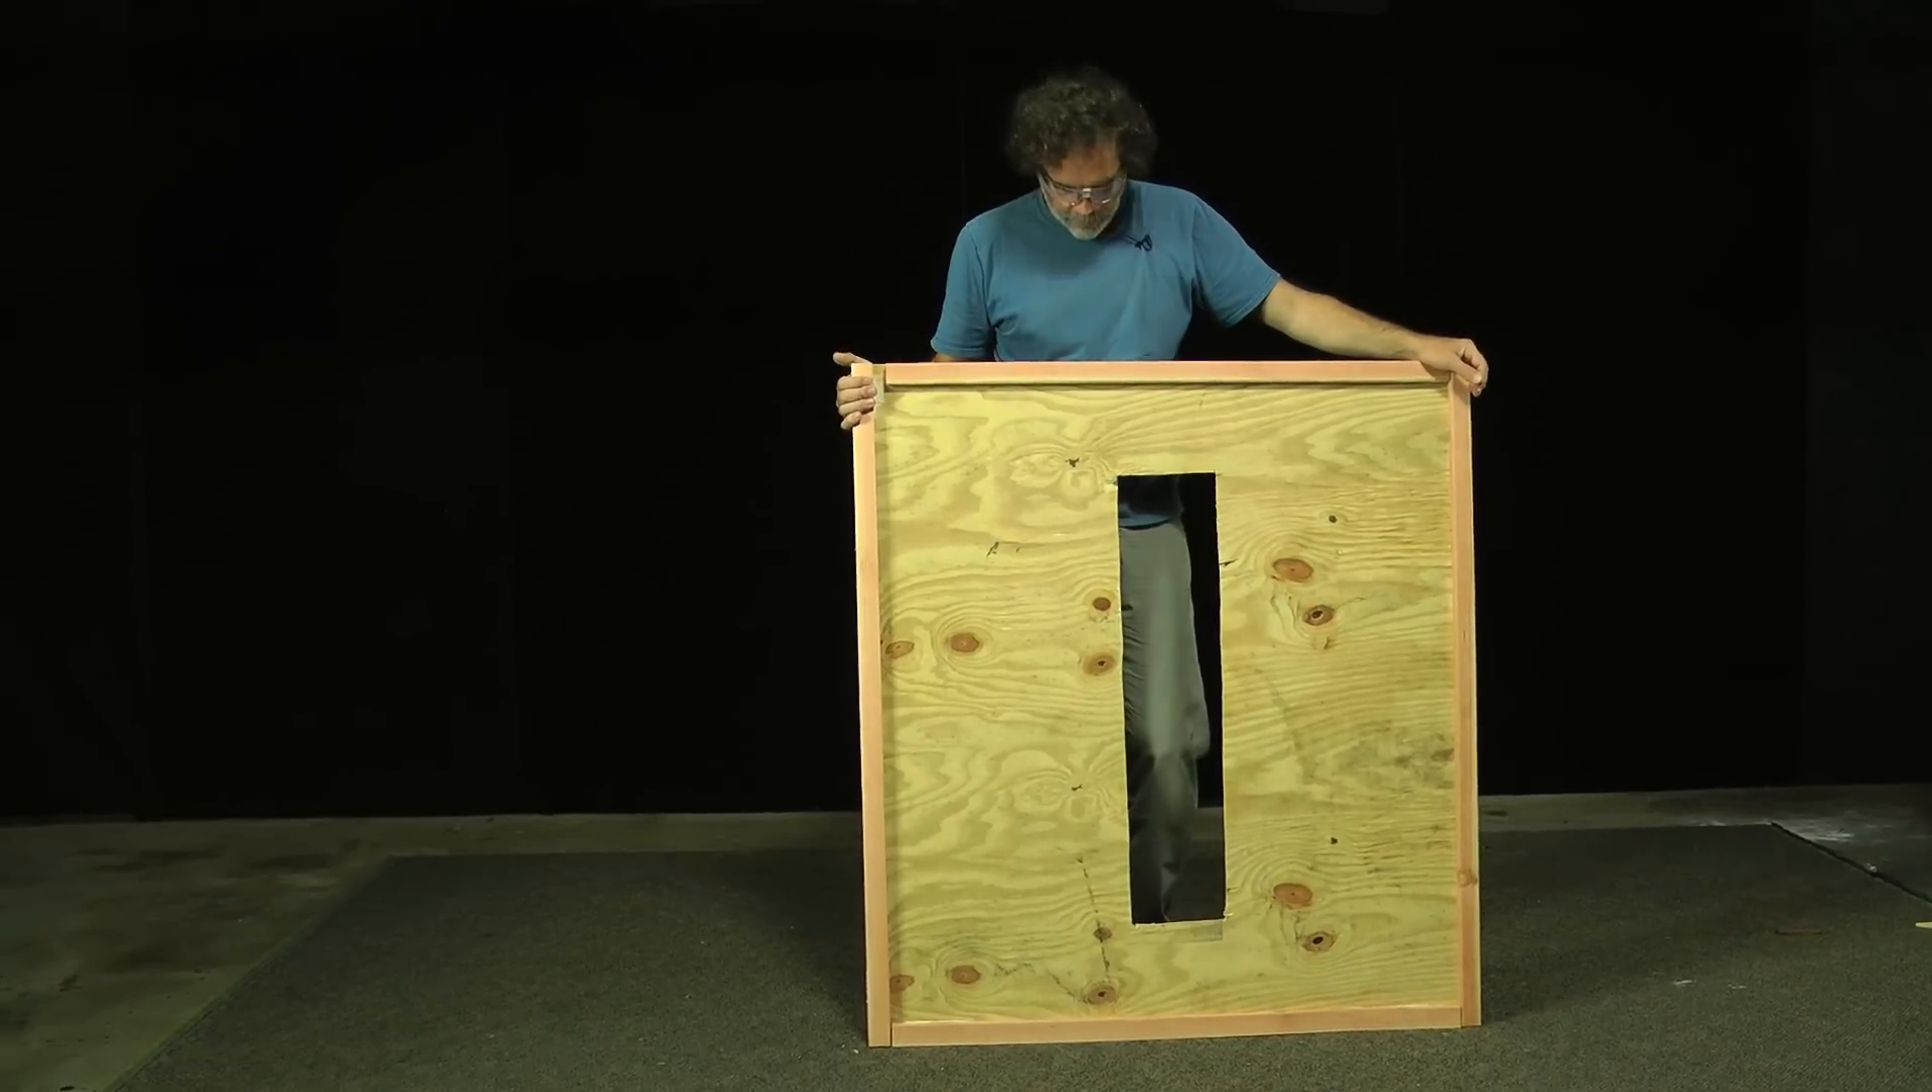Okay, so the roof is finished. I've just screwed these strips onto the sides like that with some wood glue.